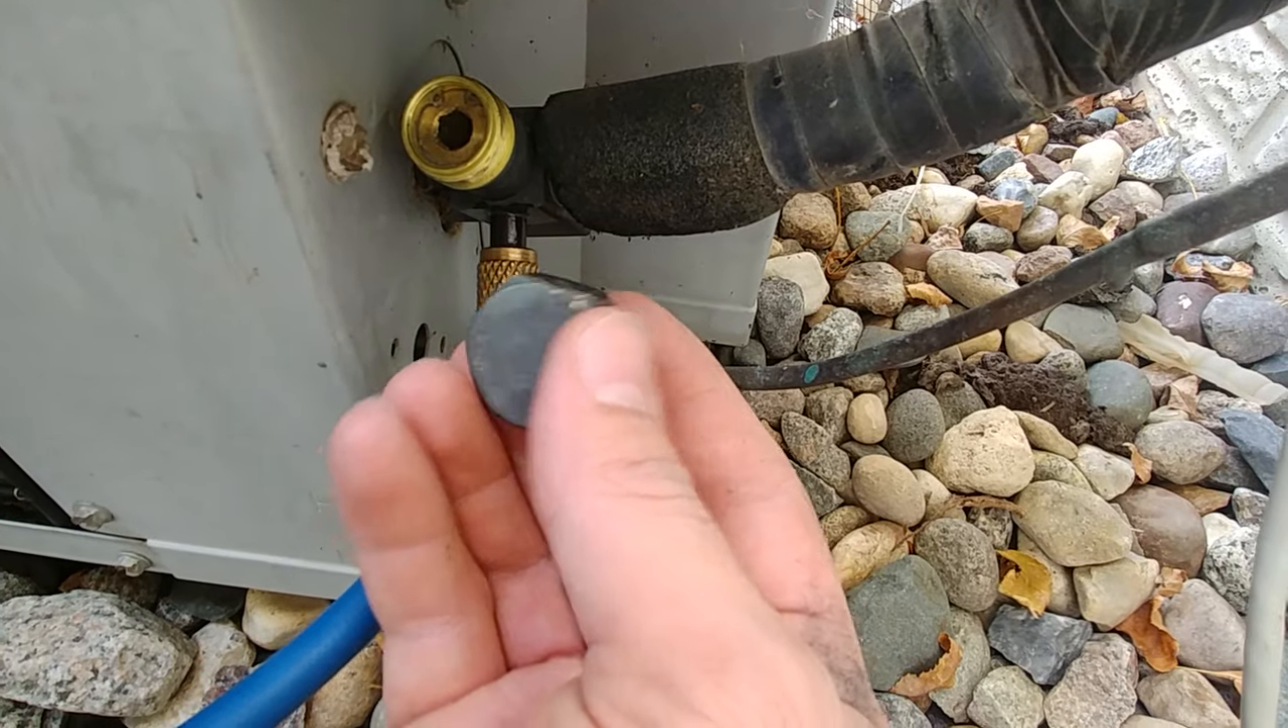So as you can see I've already removed these access valve or the shutoff valve caps here and then we just need a couple of Allen wrenches to be able to close those.